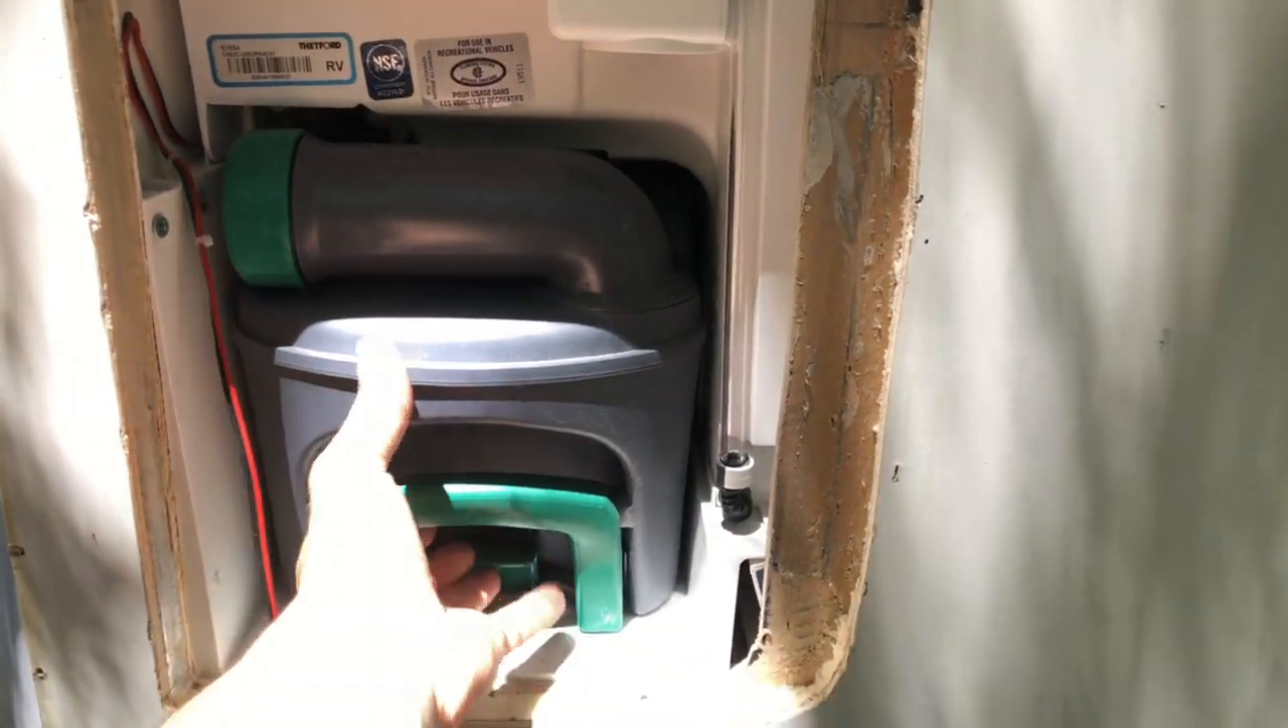Like i said the door on this guy's not inserted yet nor is it wired up but that will you know you'll have your door that will open up.